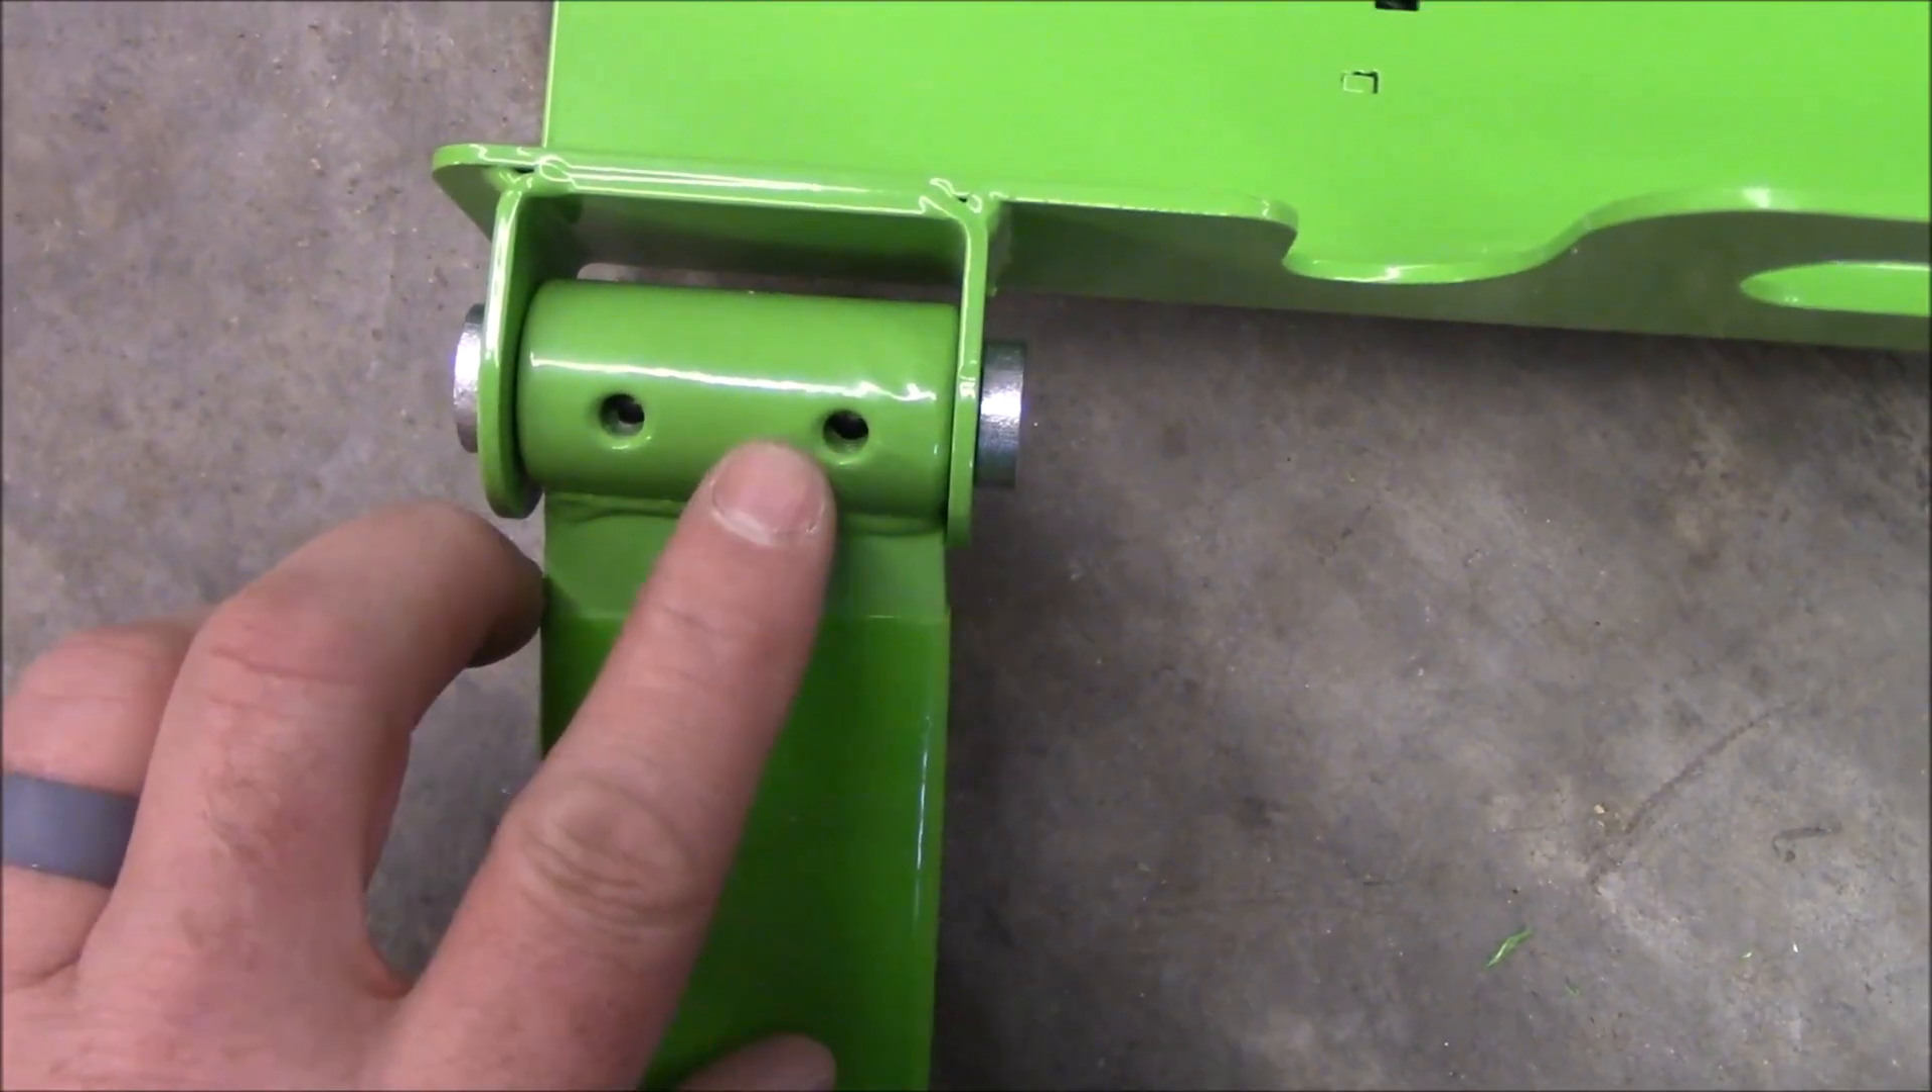Now it's it's in place as you can see and all I've got to do now is put my set screws back in here tighten them up and it's done.